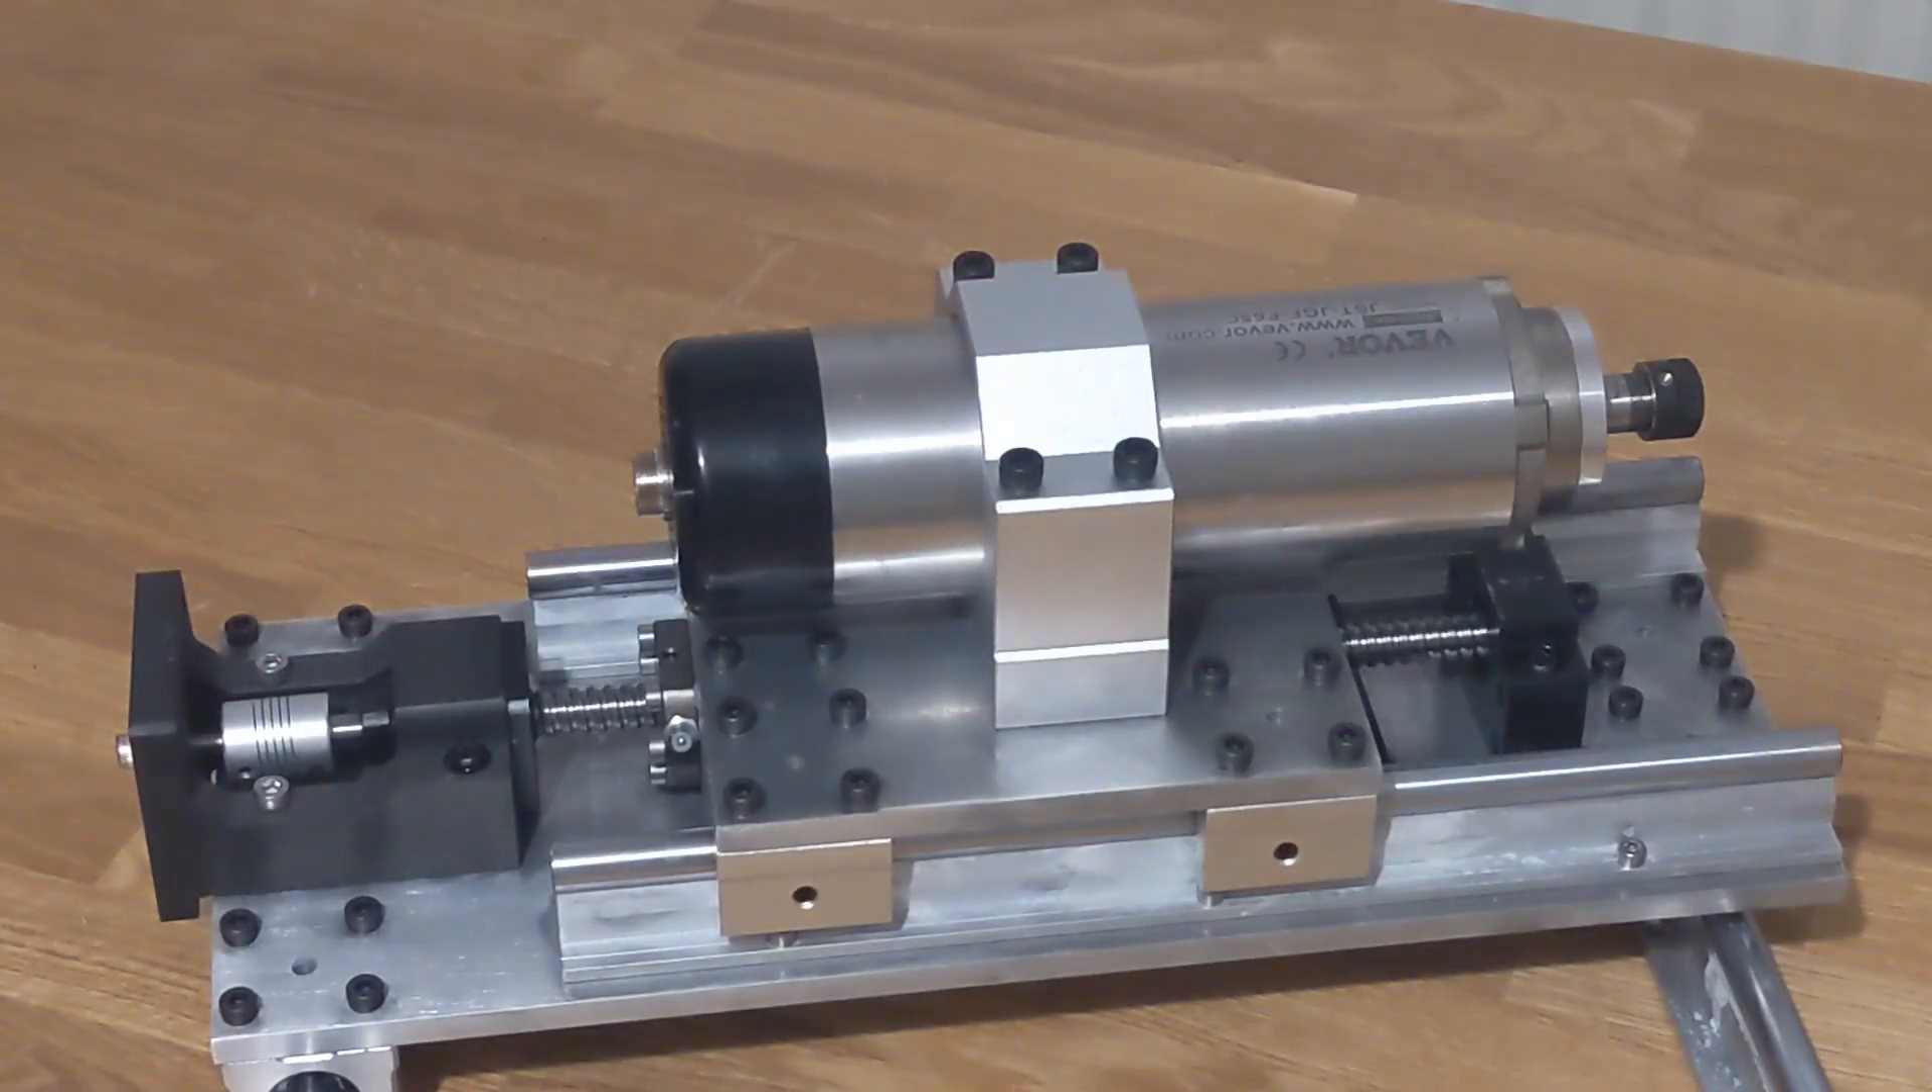Here is the finished assembly i'm not going to attach the stepper motor today.